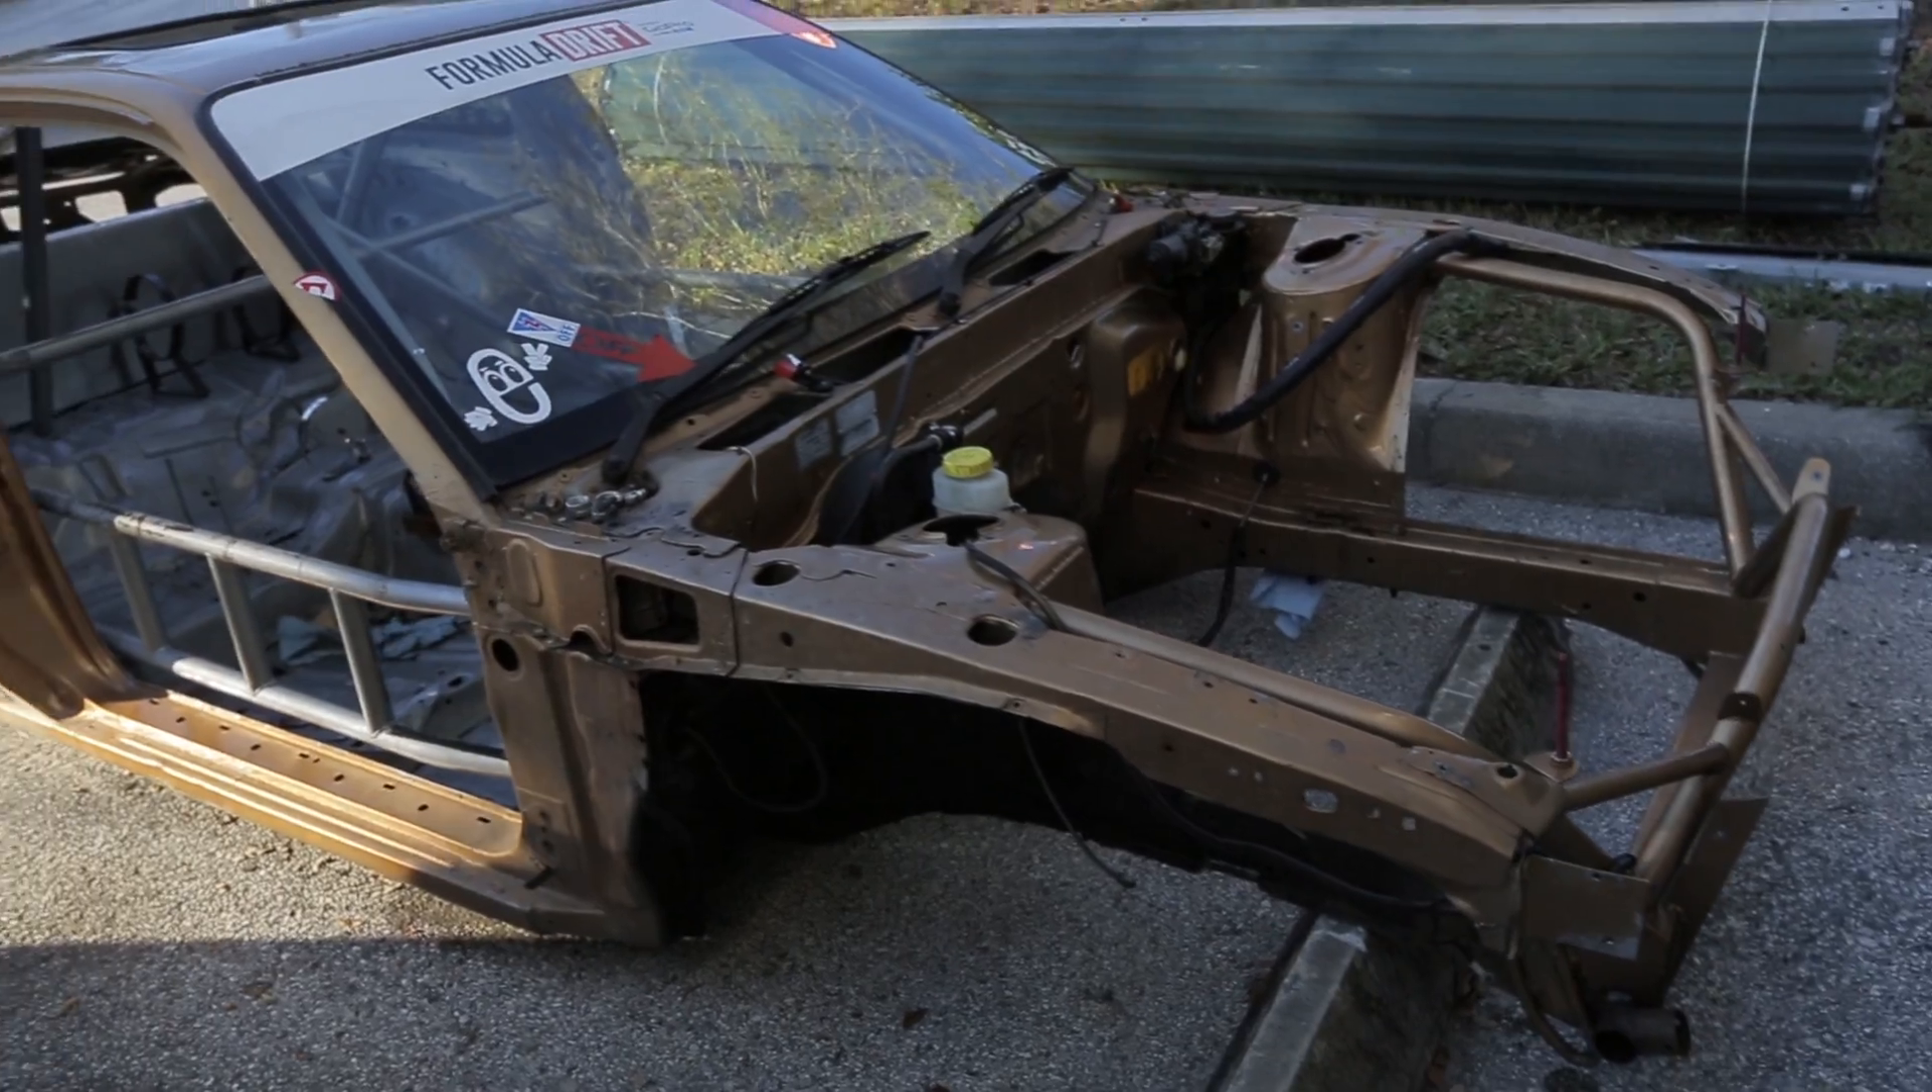I mean, we stripped down the S13 of all of its guts and tossed it out back.